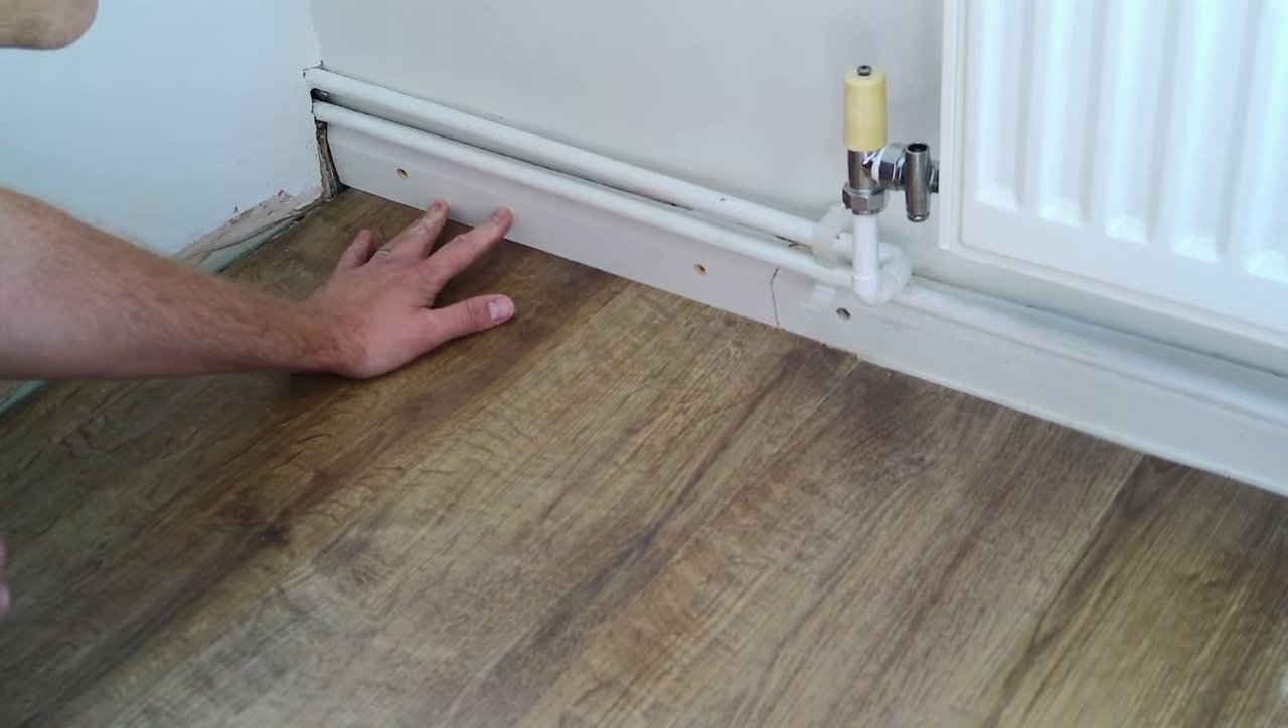So I've managed to get the skirting board in place, joined up to the earlier skirting board.